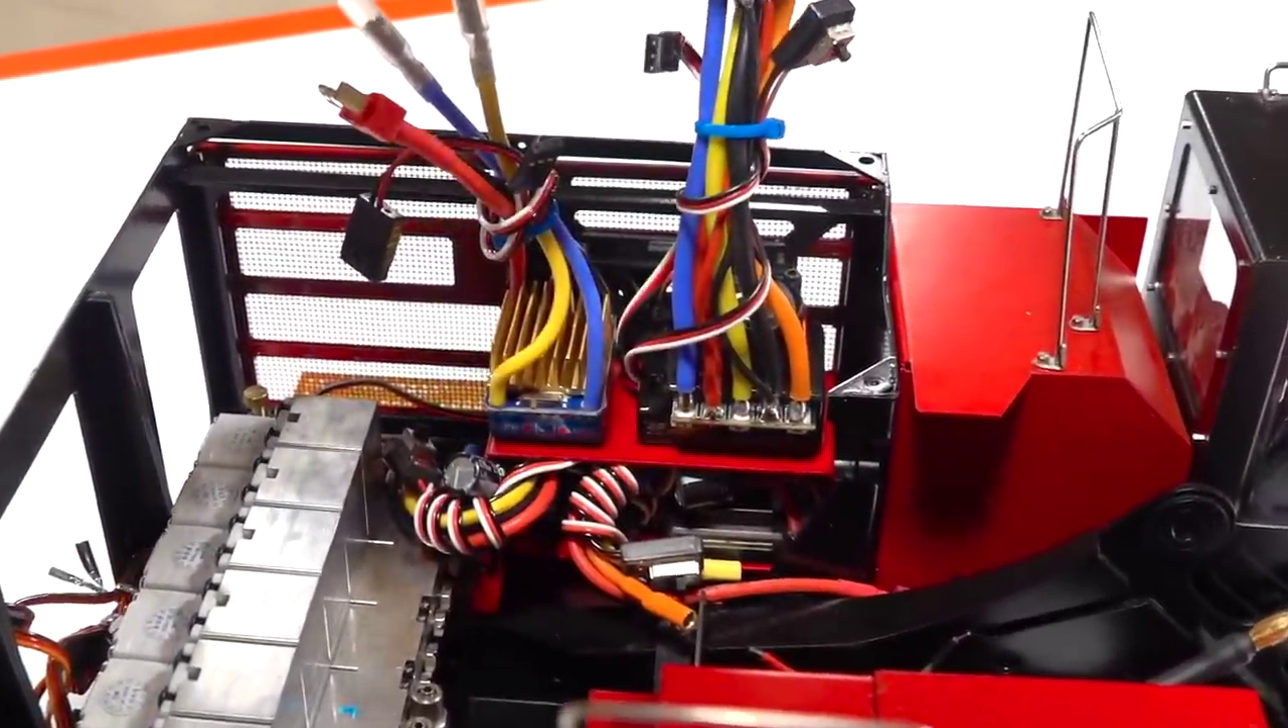All I did was place the ESCs or the electronic speed controls on their shelf.